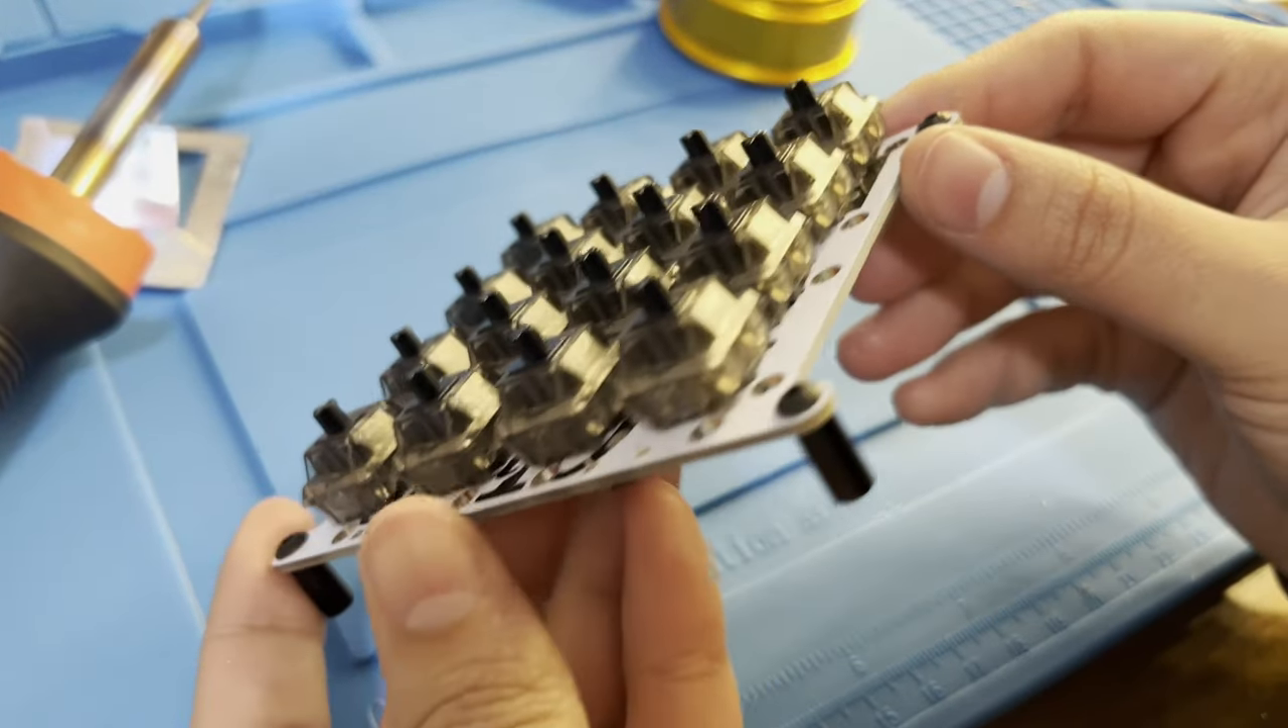And this was the finished product after adding the switches.